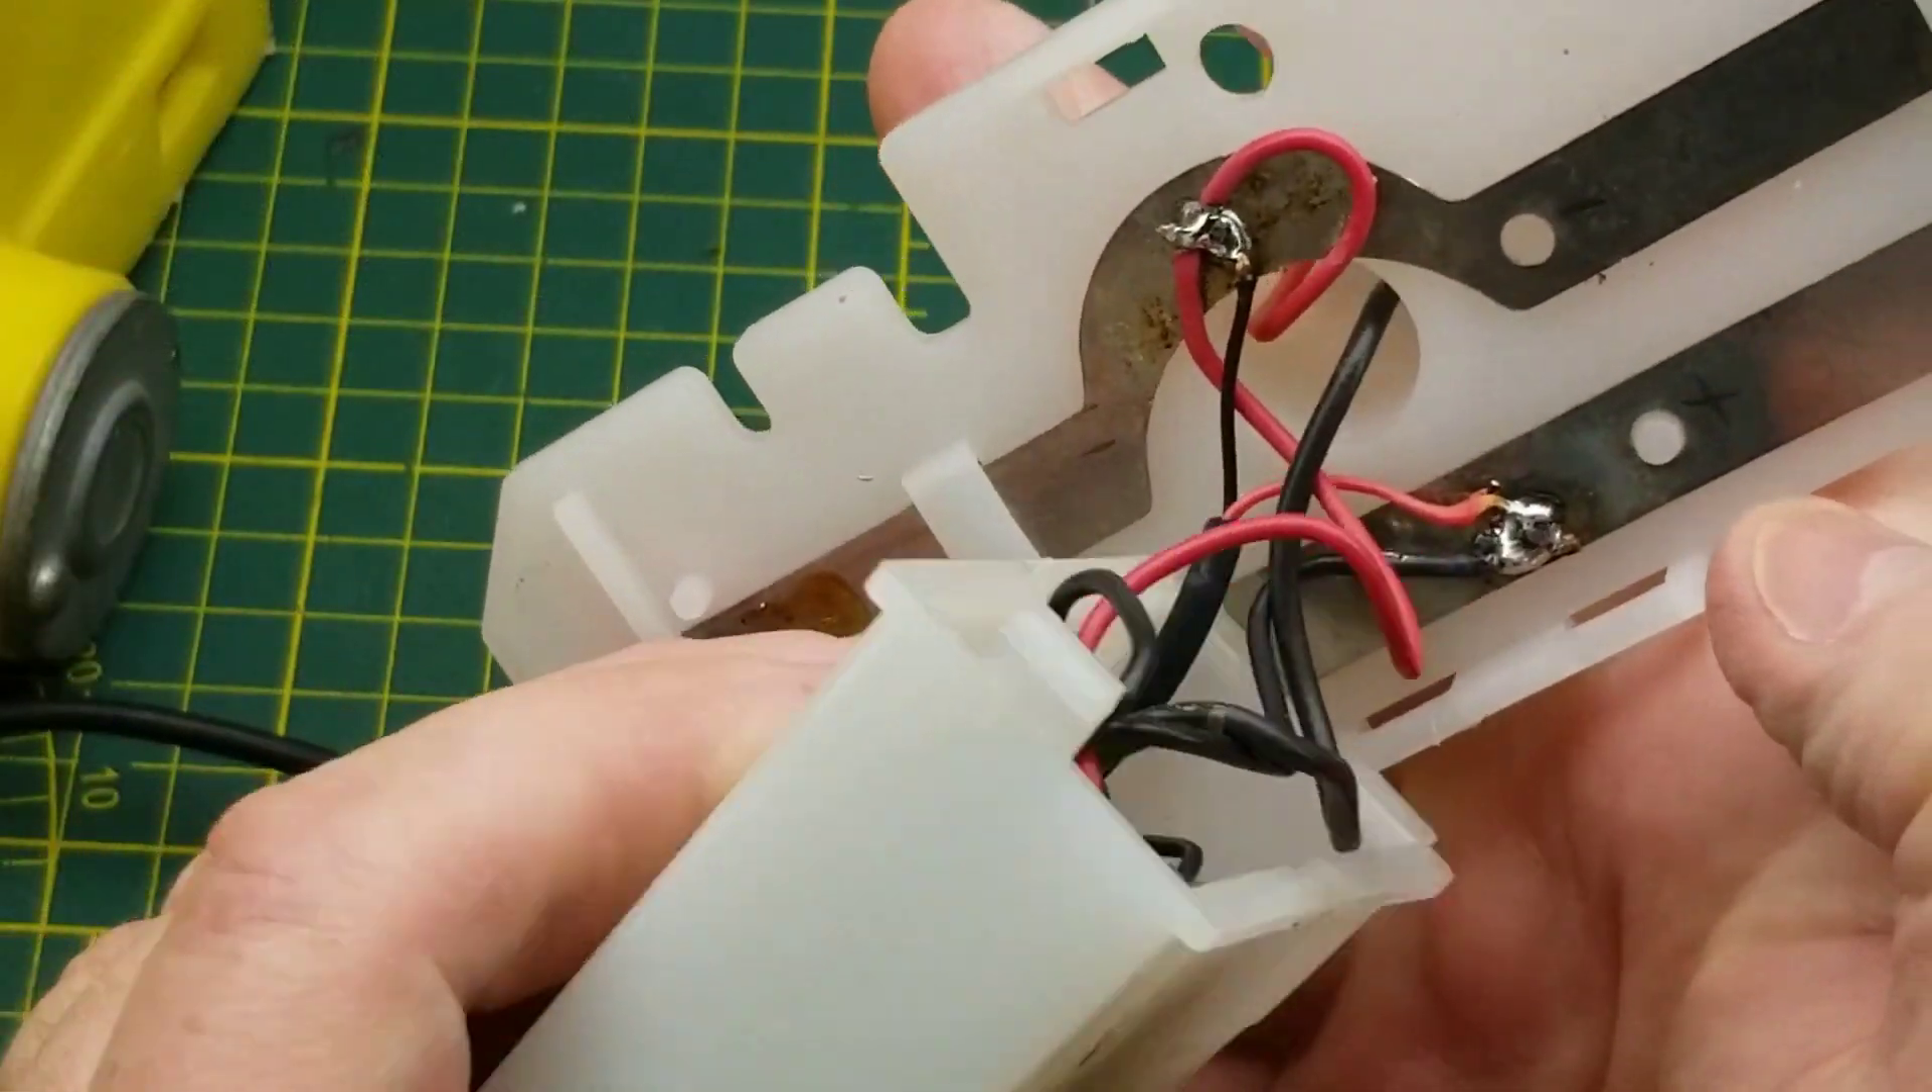And there's where the wires are soldered onto the battery terminals, including the wires that I added.